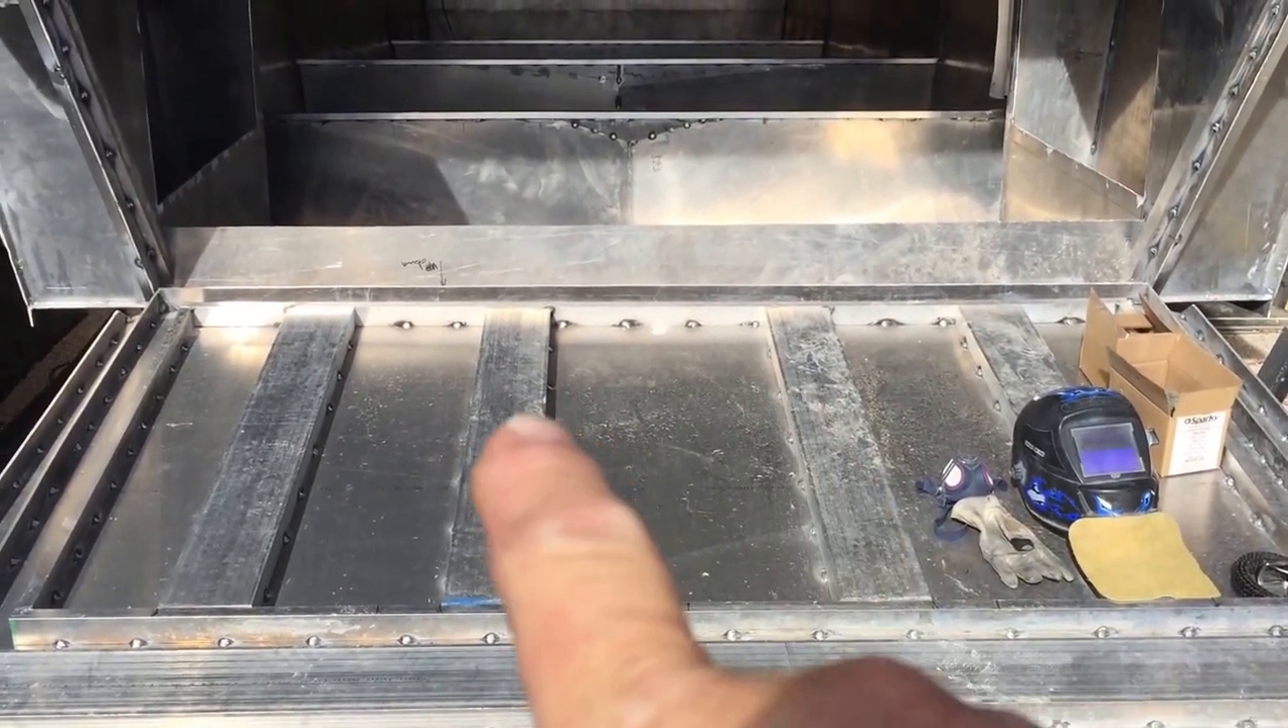I was able to finish the bottom of the boat finally with the I beams the way I wanted to.